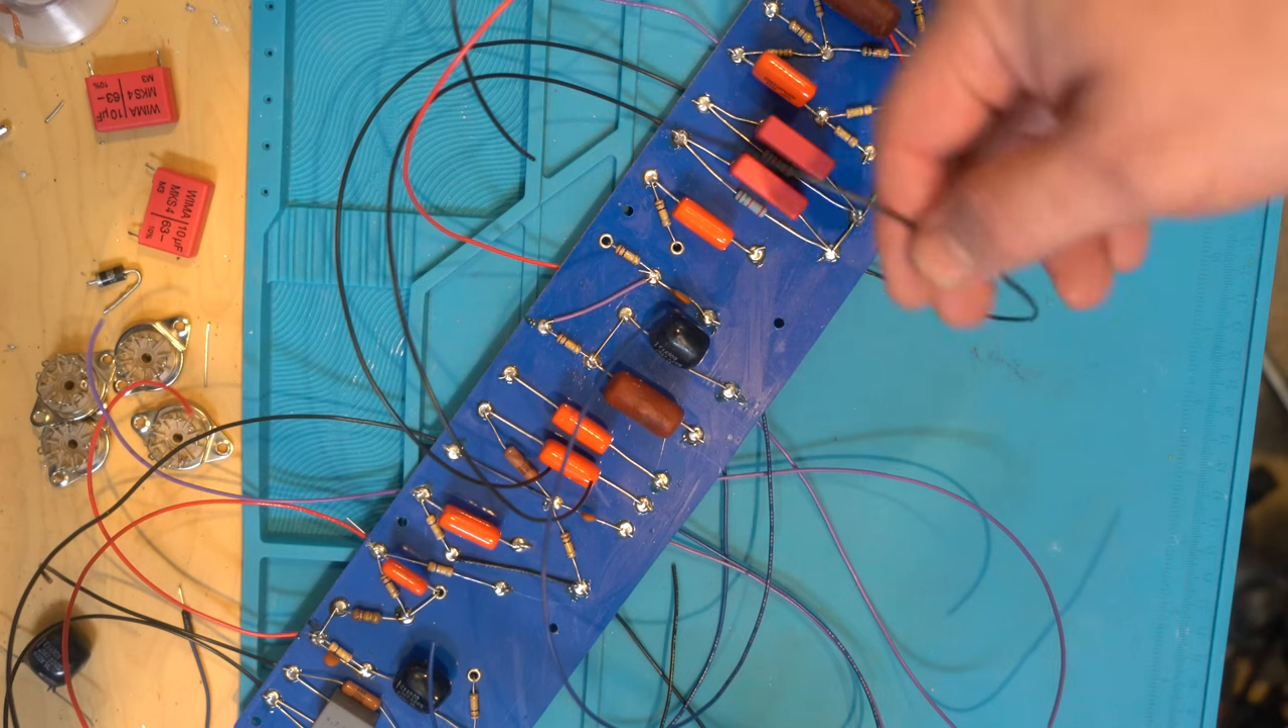So but I do have all of this board completed as you can see I've got the wires soldered in so that when you place it in the chassis it will be good to go.